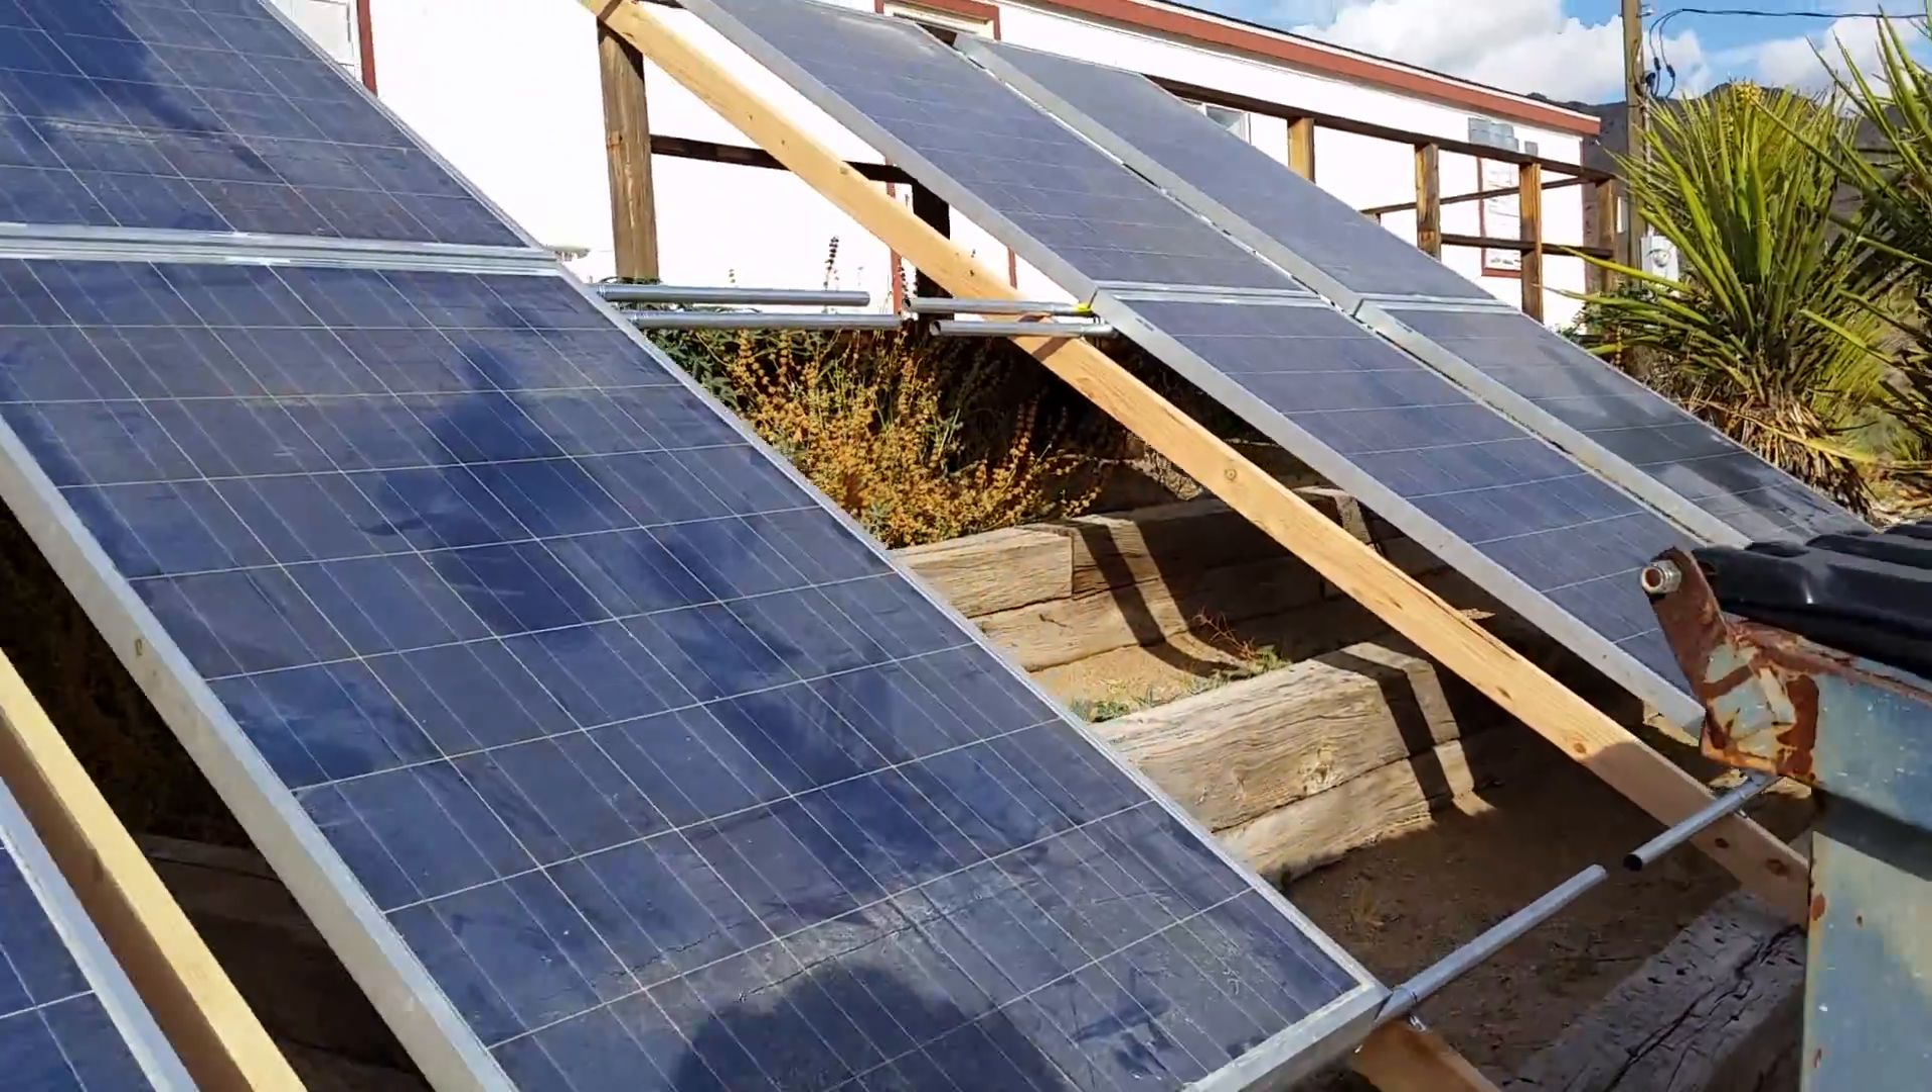The middle pair of panels is missing because I actually had one of them installed.